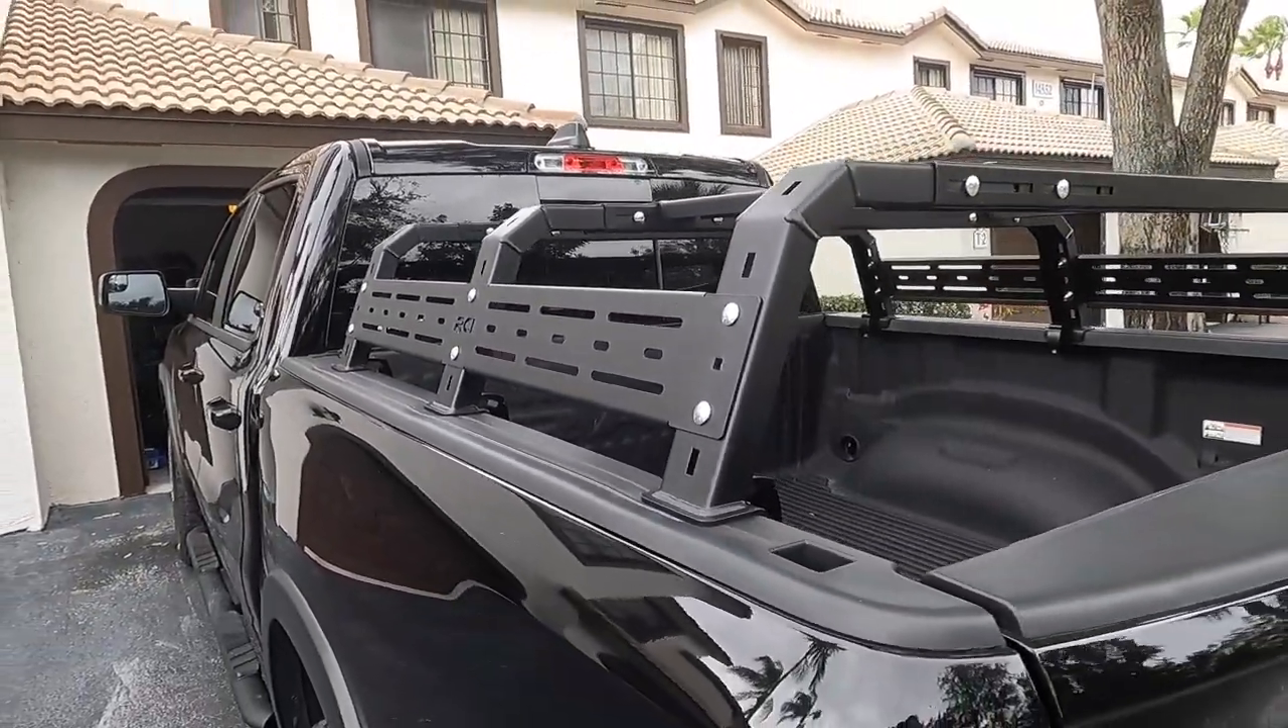So this is the end result of what the bed rack looks like.